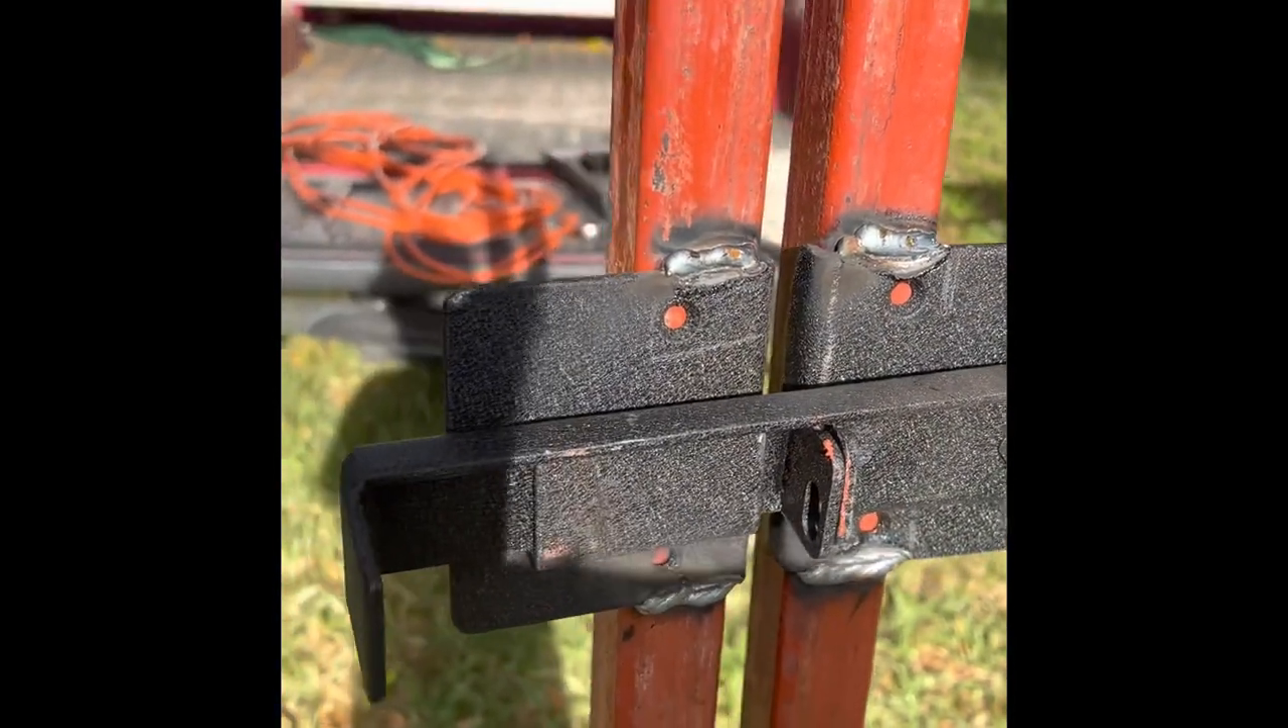Here's our latch welded in place.